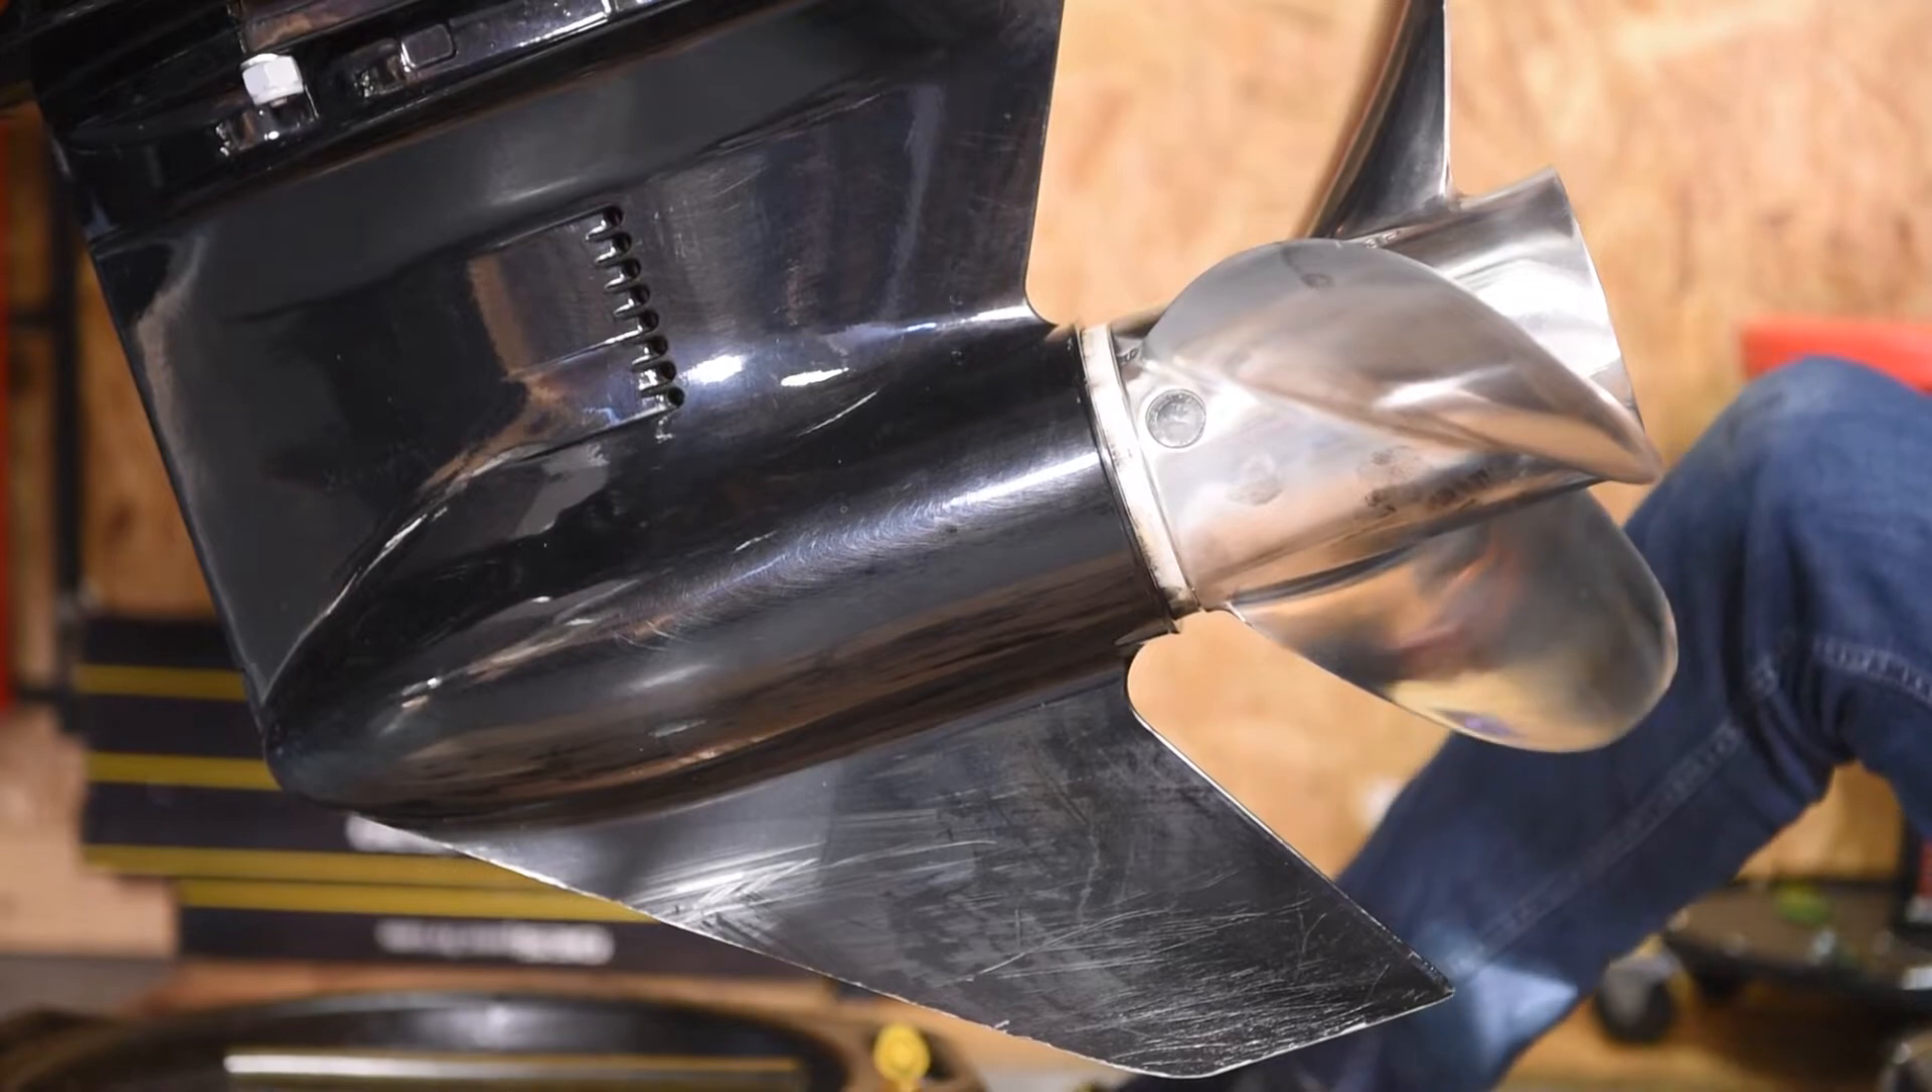So now we've got the prop all the way in it's fitted in.